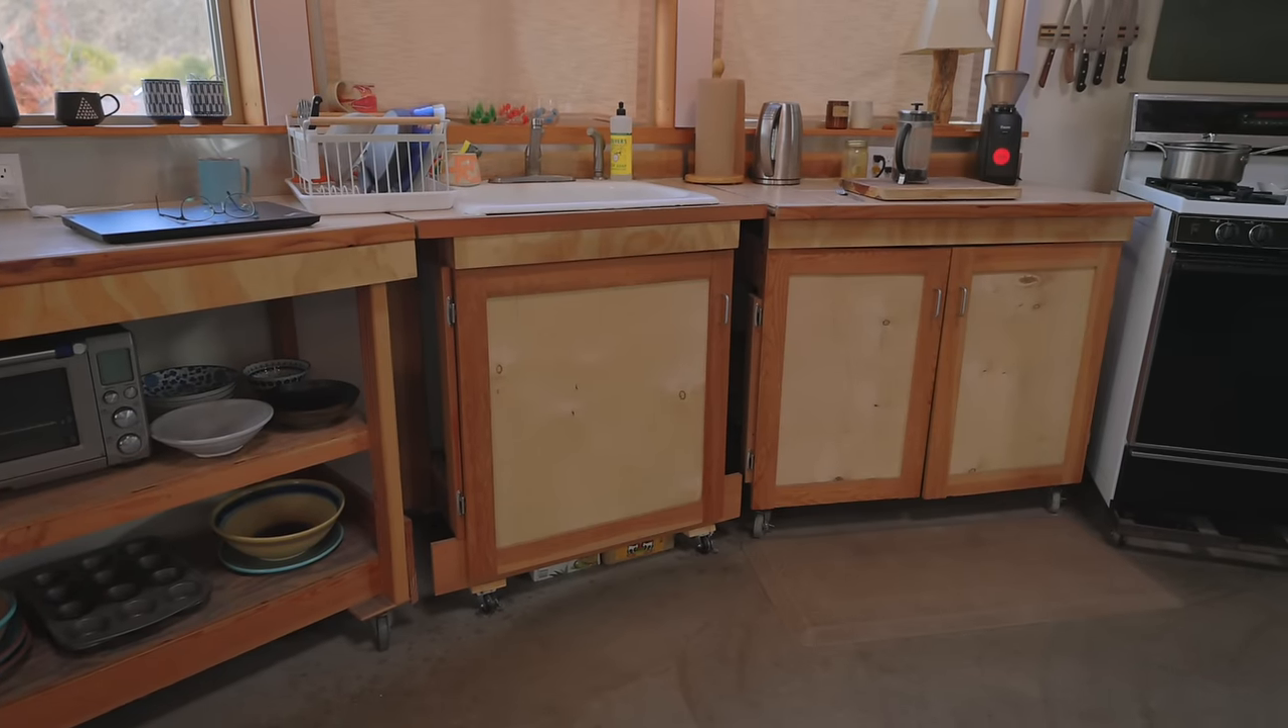With these custom cabinets they're in sections so there's gaps between the sections which does get annoying and things drip down there sometimes.